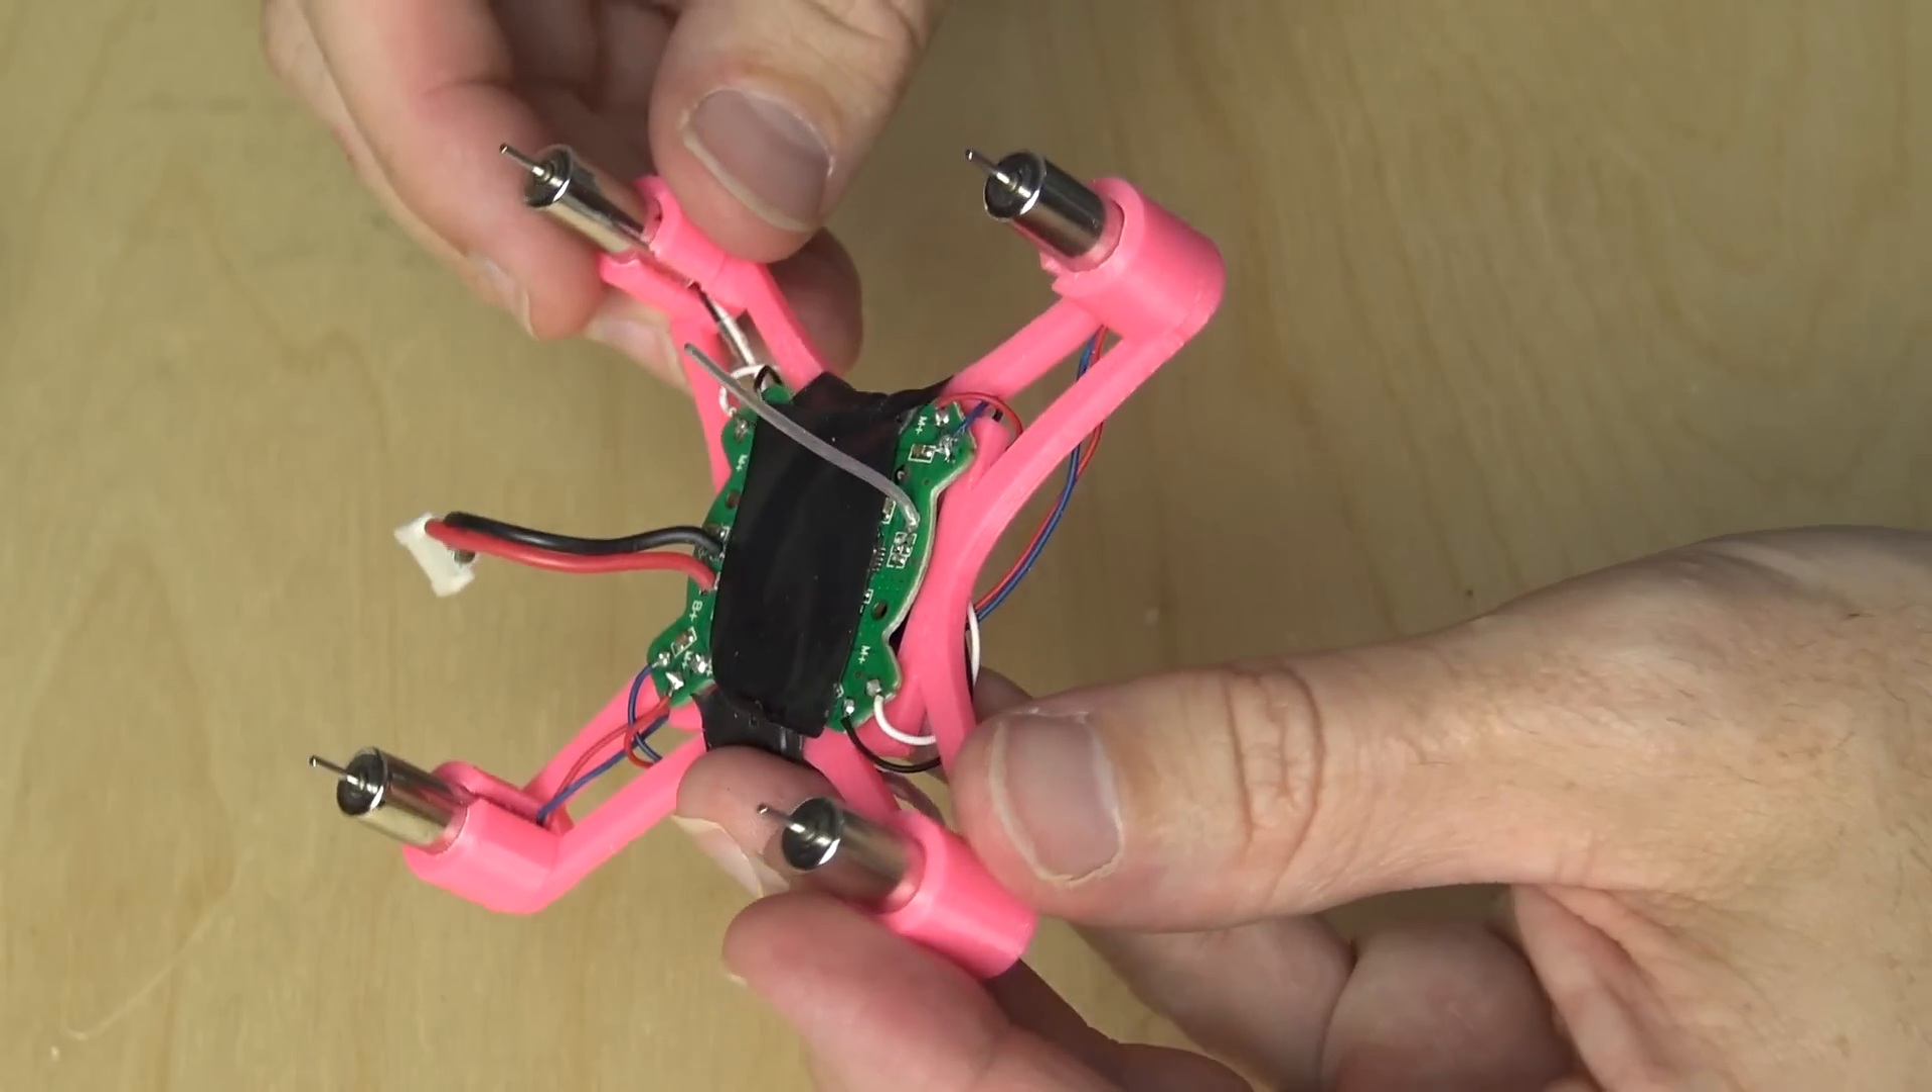I used electrical tape across the top to hold the board in place.